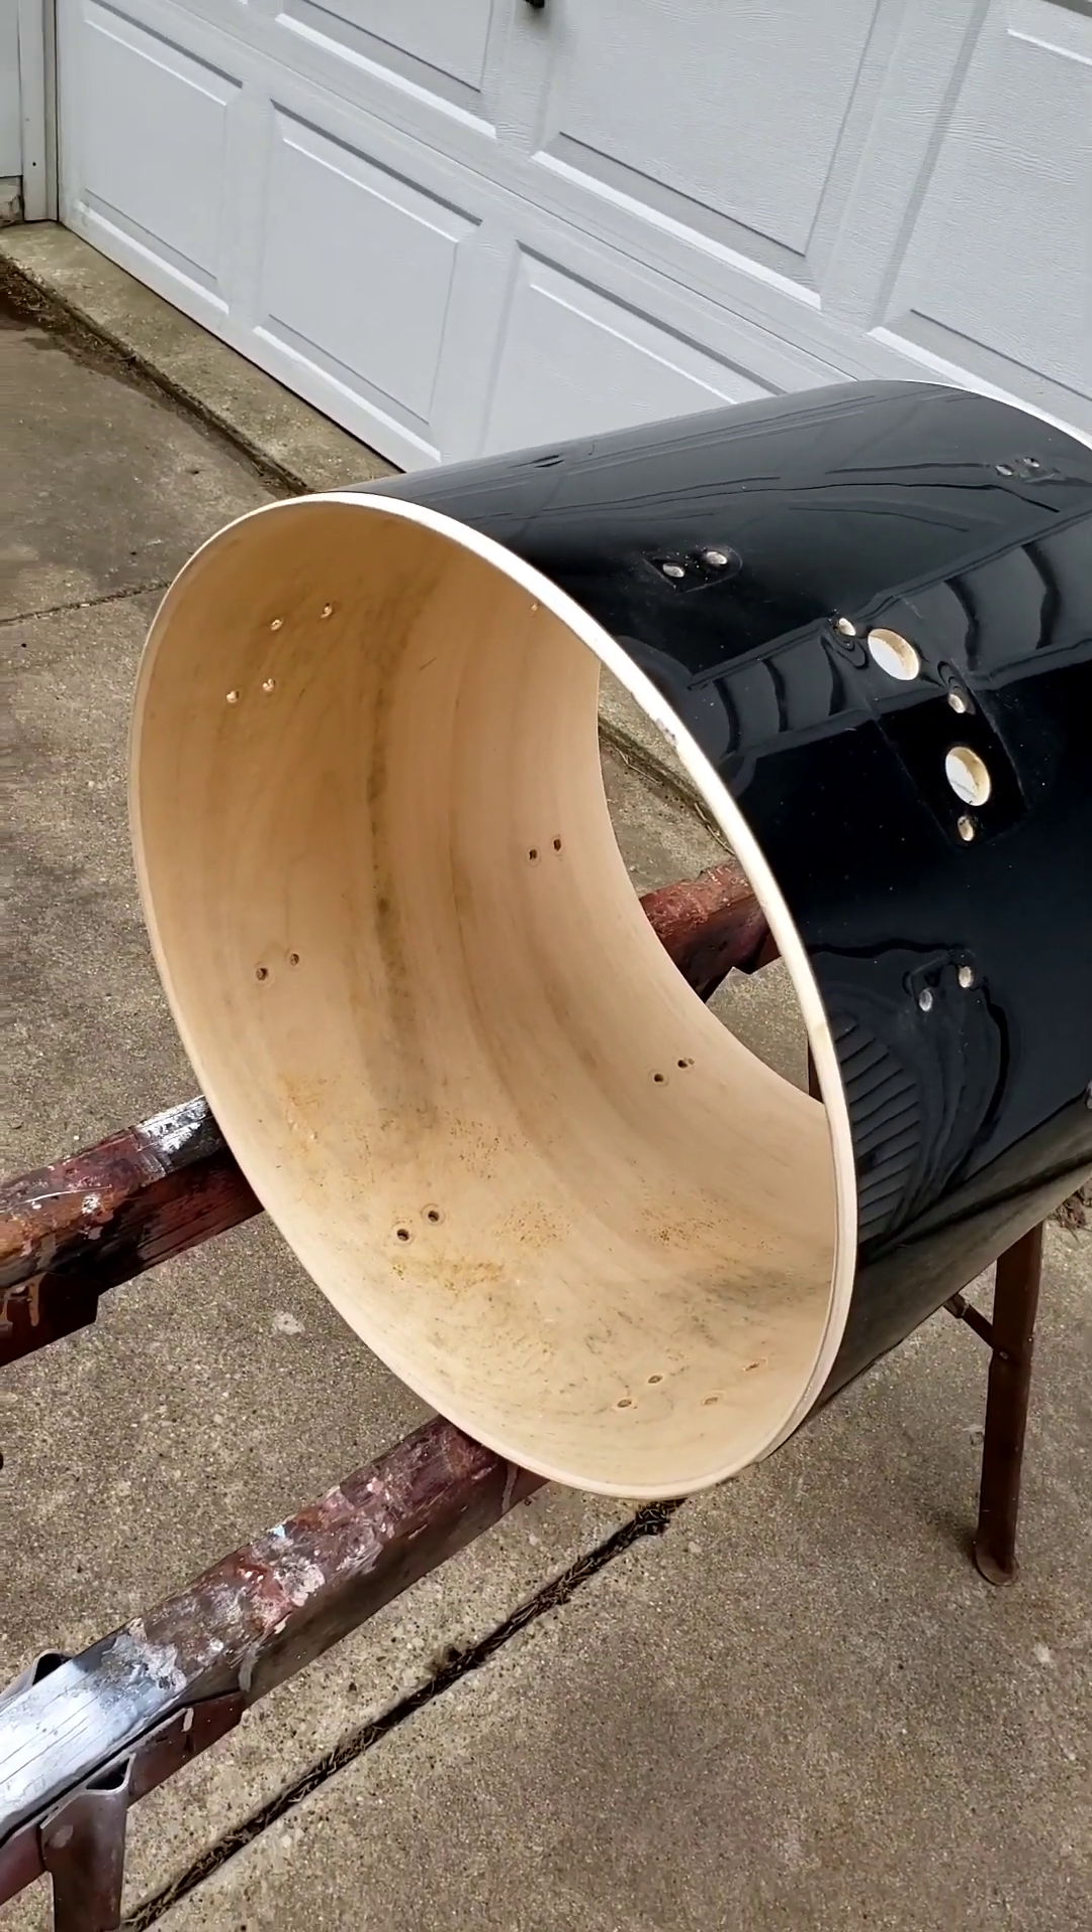So you can see I've taken all the hardware off the drum, and I got it outside on a couple of horses, because since we're going to do some sanding, you don't want to do that indoors.